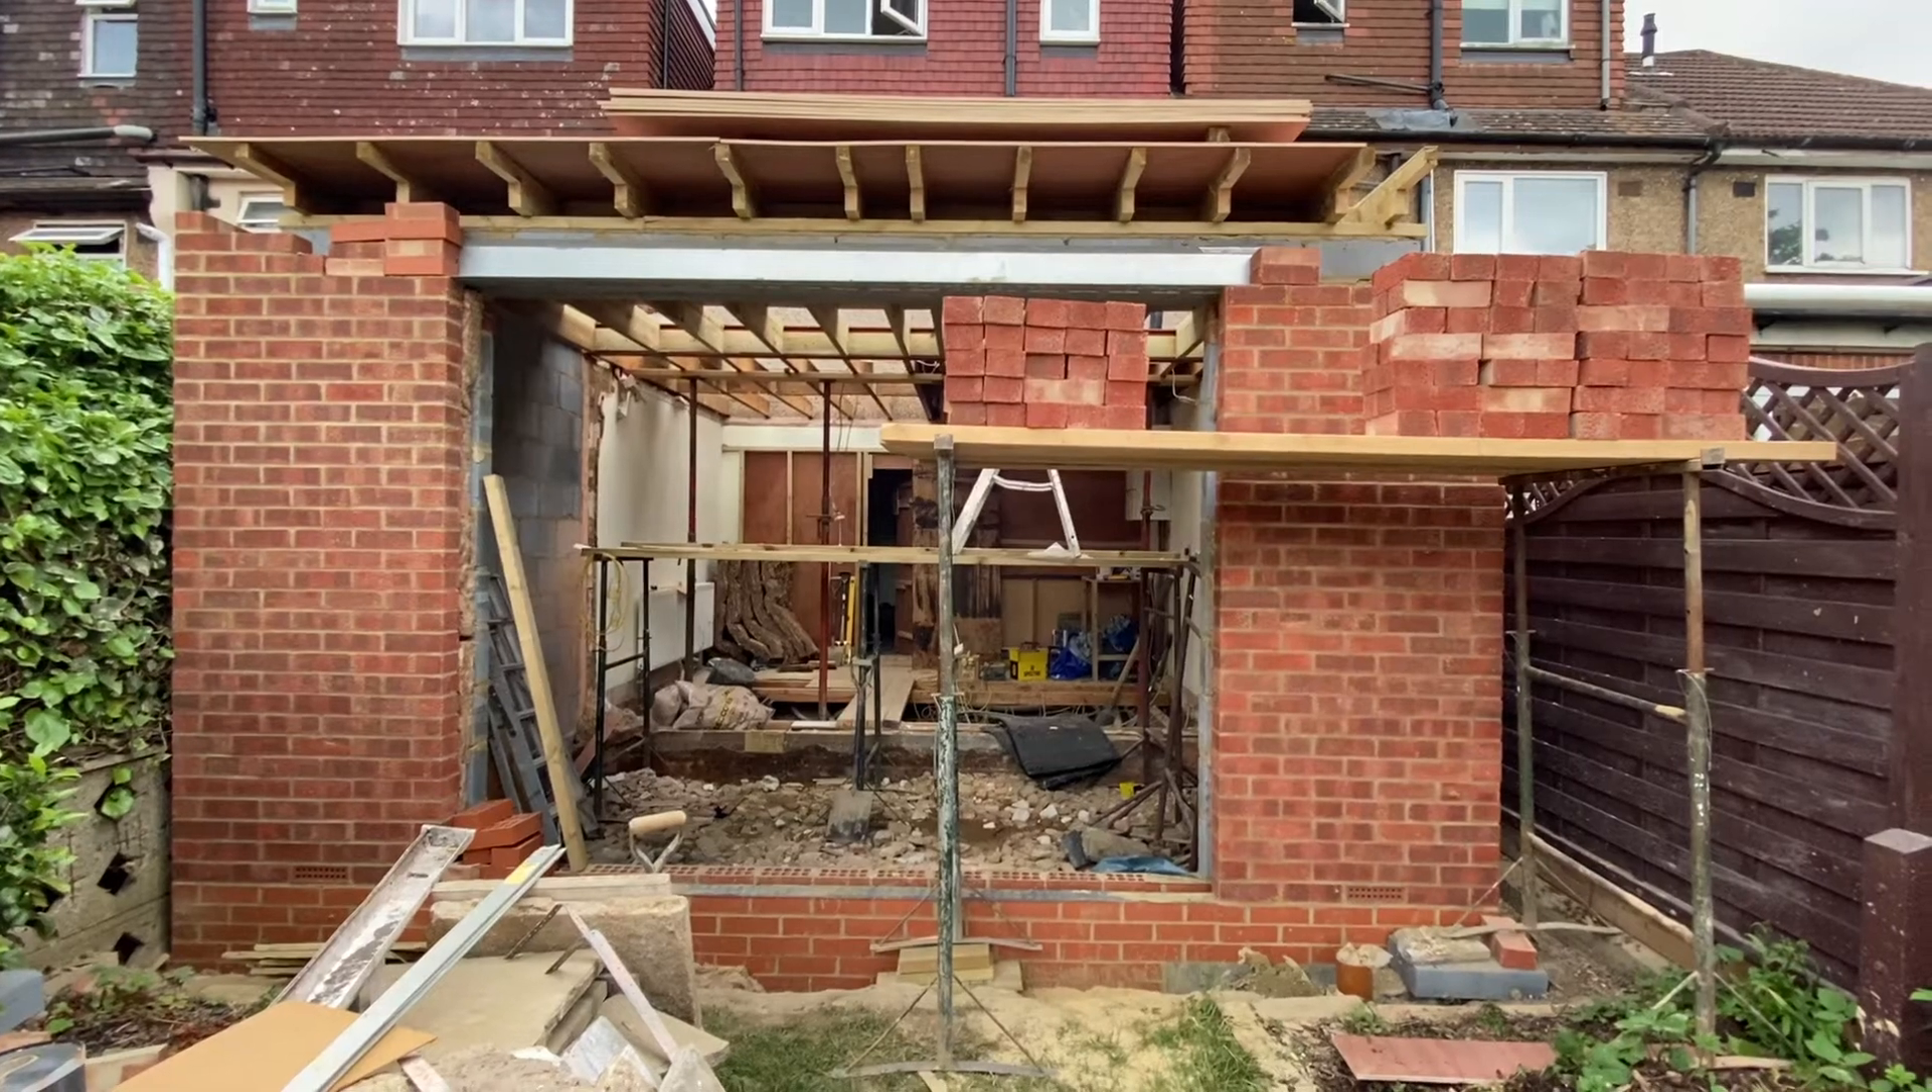So looking back towards the house this is a little bit later on the same day you can see that we've now installed all of the new joists right the way across from the beam to this back section of the house here.